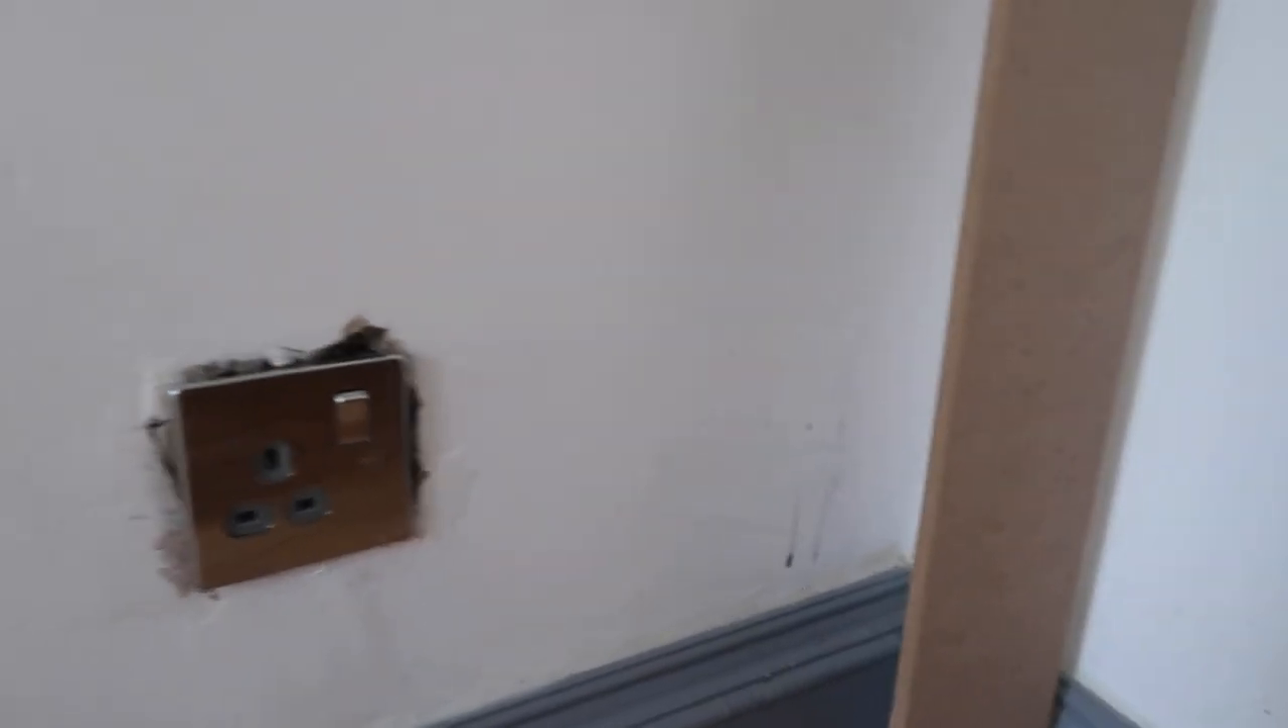Ignore my plug because we swapped plugs last night and the plug before it was bigger and now there's a big hole so I got some filler.